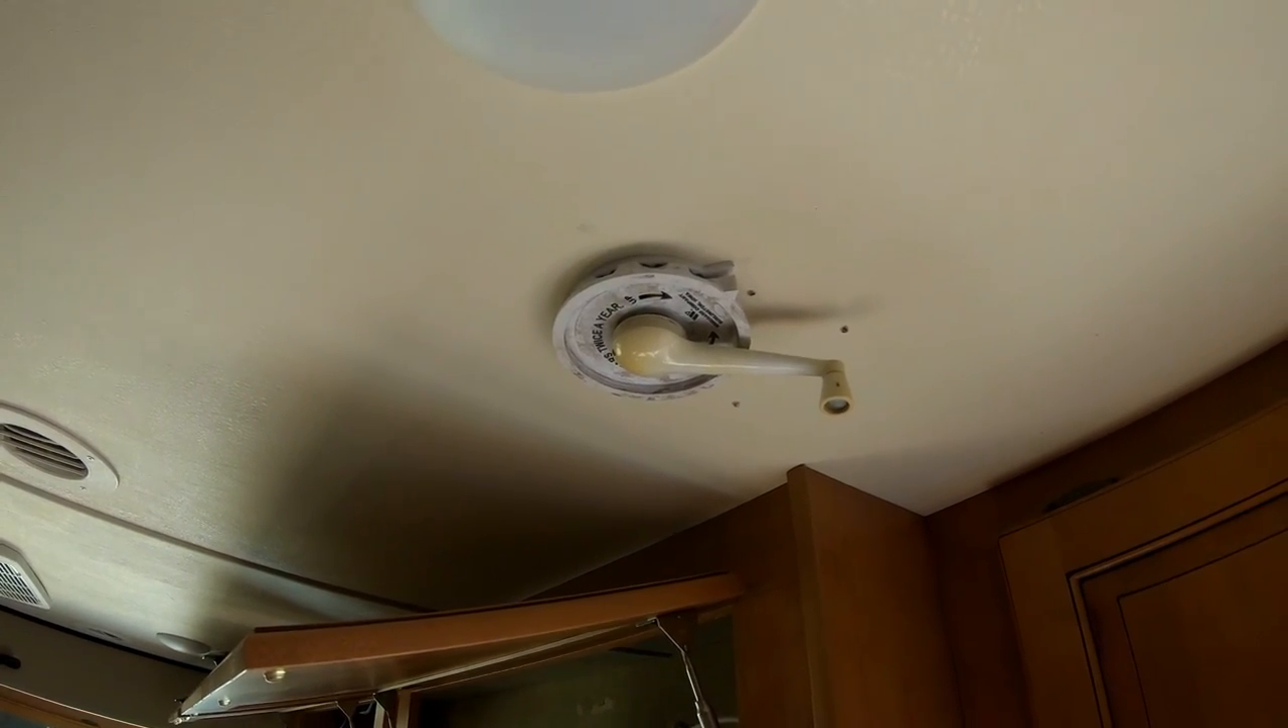As you can see, we have the crank up installed for the Wi -Fi antenna.